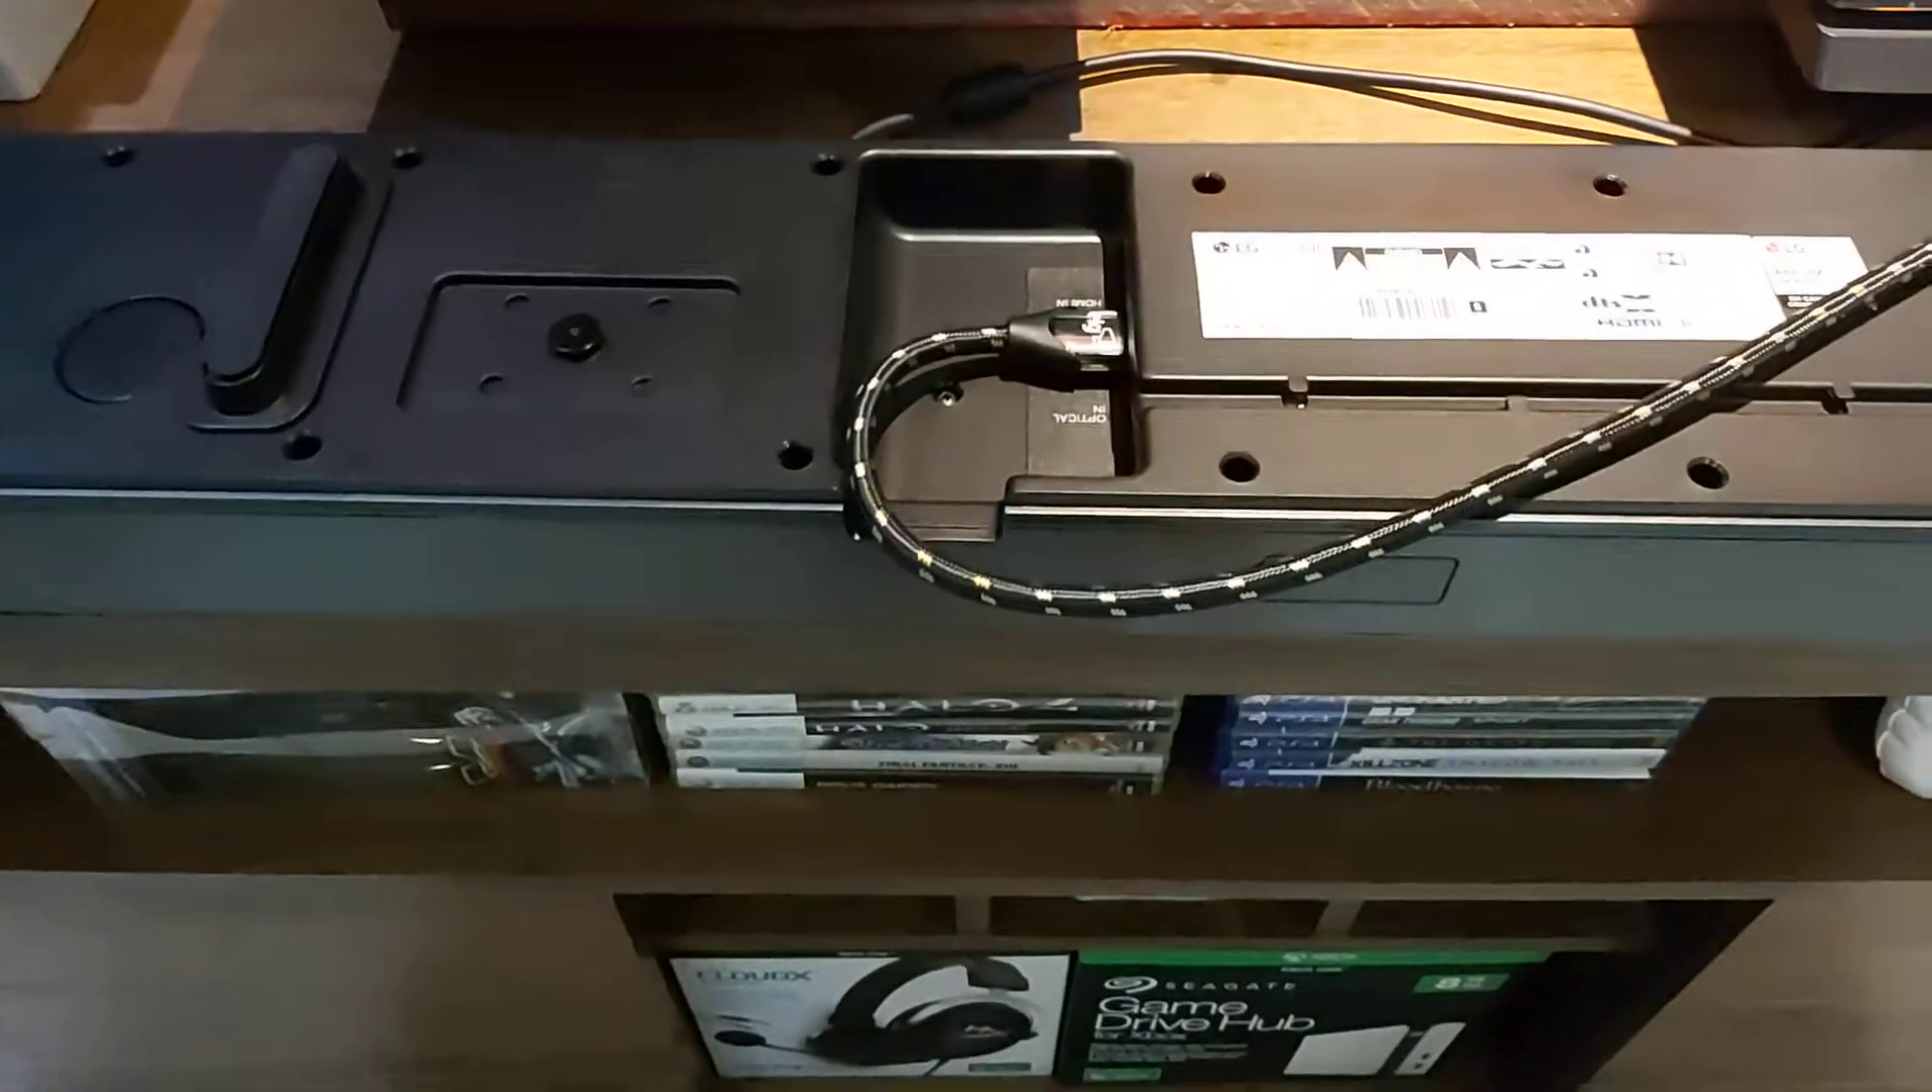Como vocês podem ver, eu já conectei o cabo aqui, já, tá? Aí, que é o cabo novo.